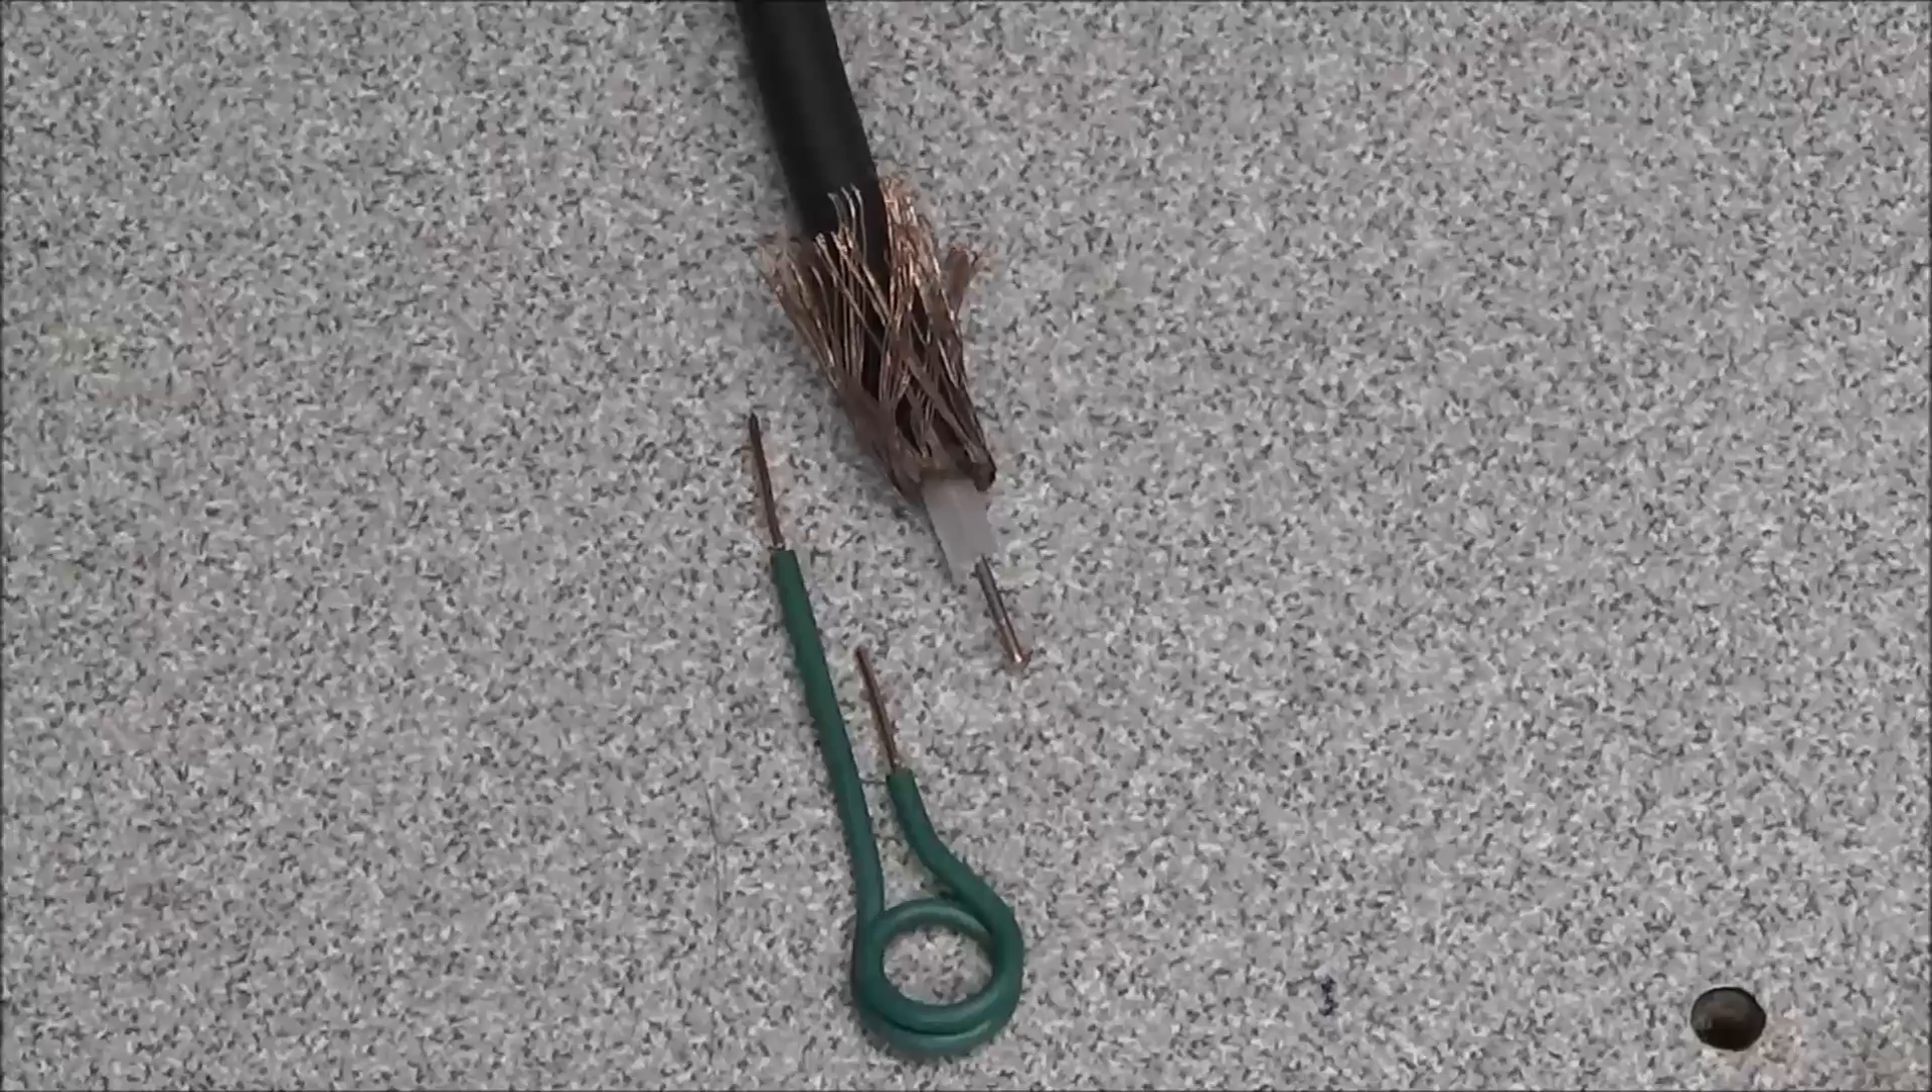Like so and then I'm going to just run the two wires out parallel from each other and then we'll slide the bit out and there is our high frequency pickup coil.